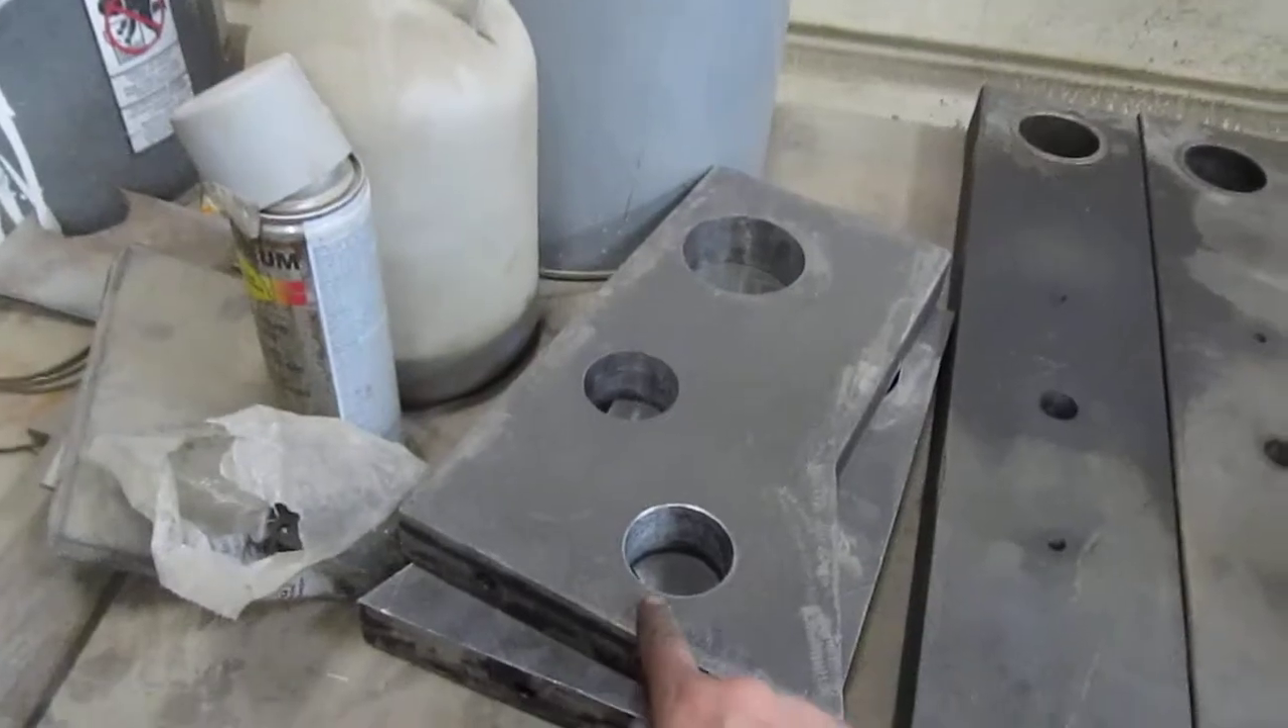Here is the main pin holders. There's two of them. They still need the bushings freeze fit here.